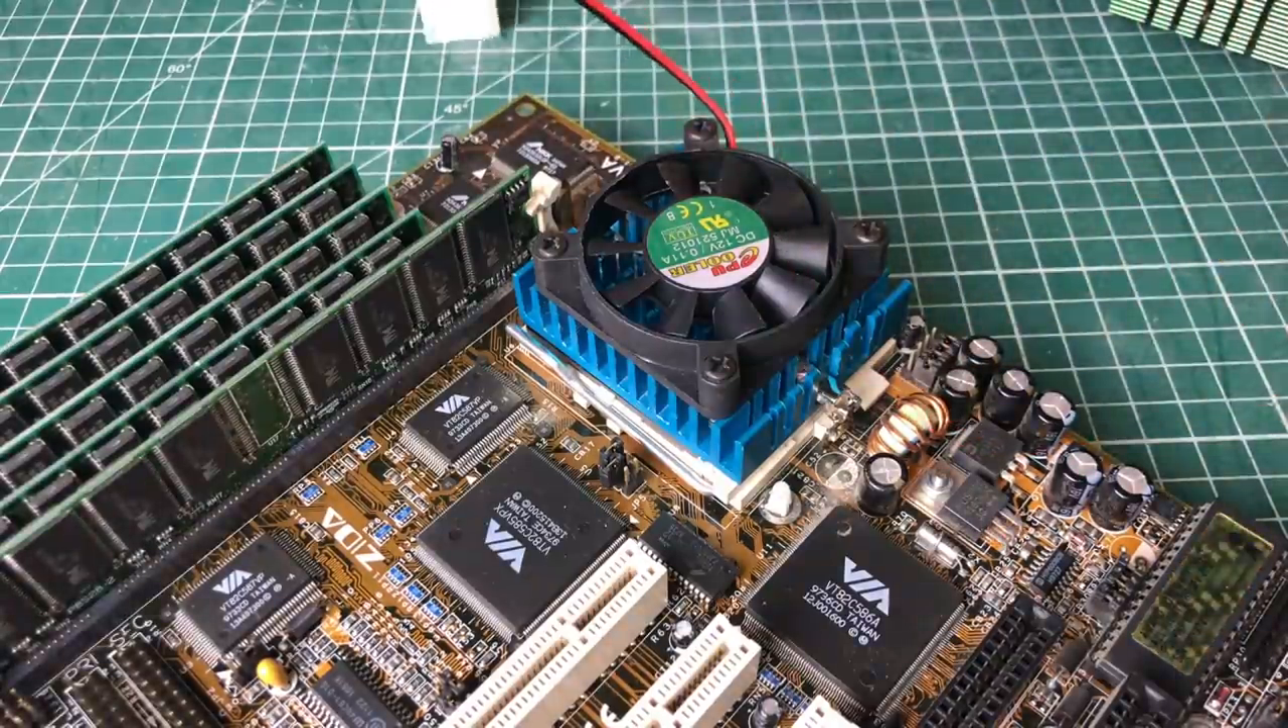Now I did install a cooler on the CPU because these Intel Pentium 200 megahertz CPUs tend to get hot and they do need a fan.